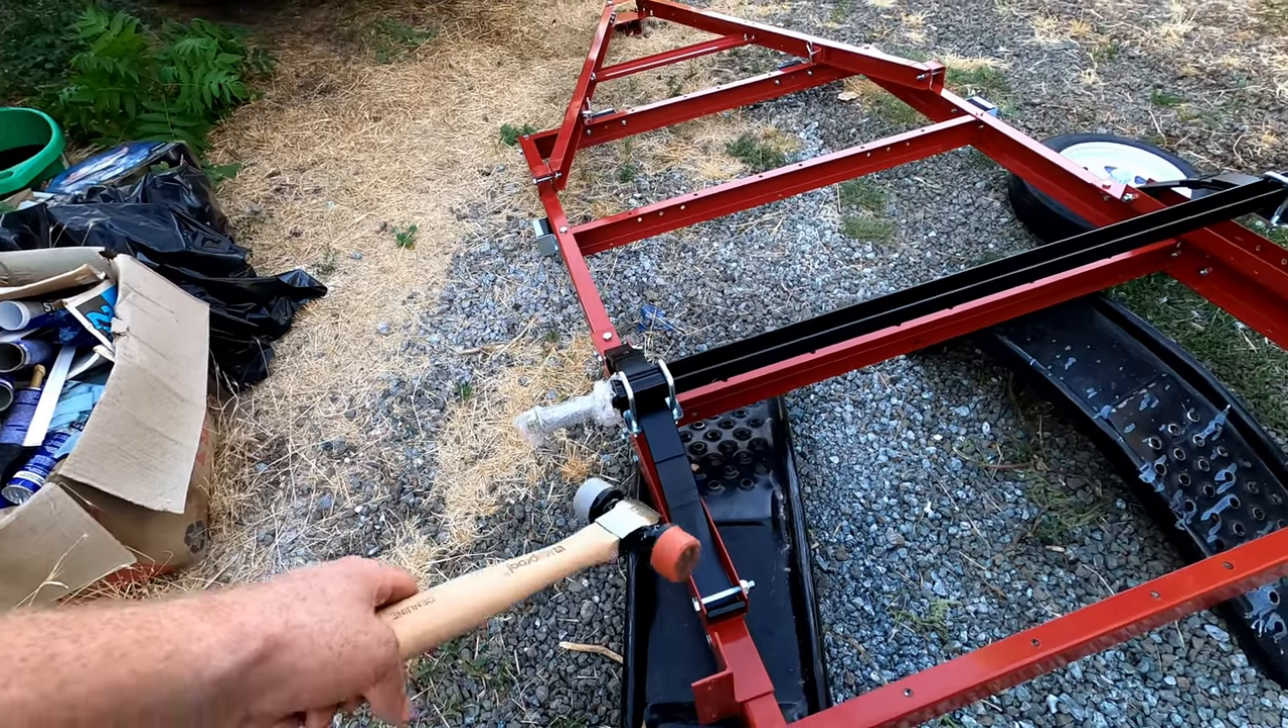And then I haven't put the fenders on yet.